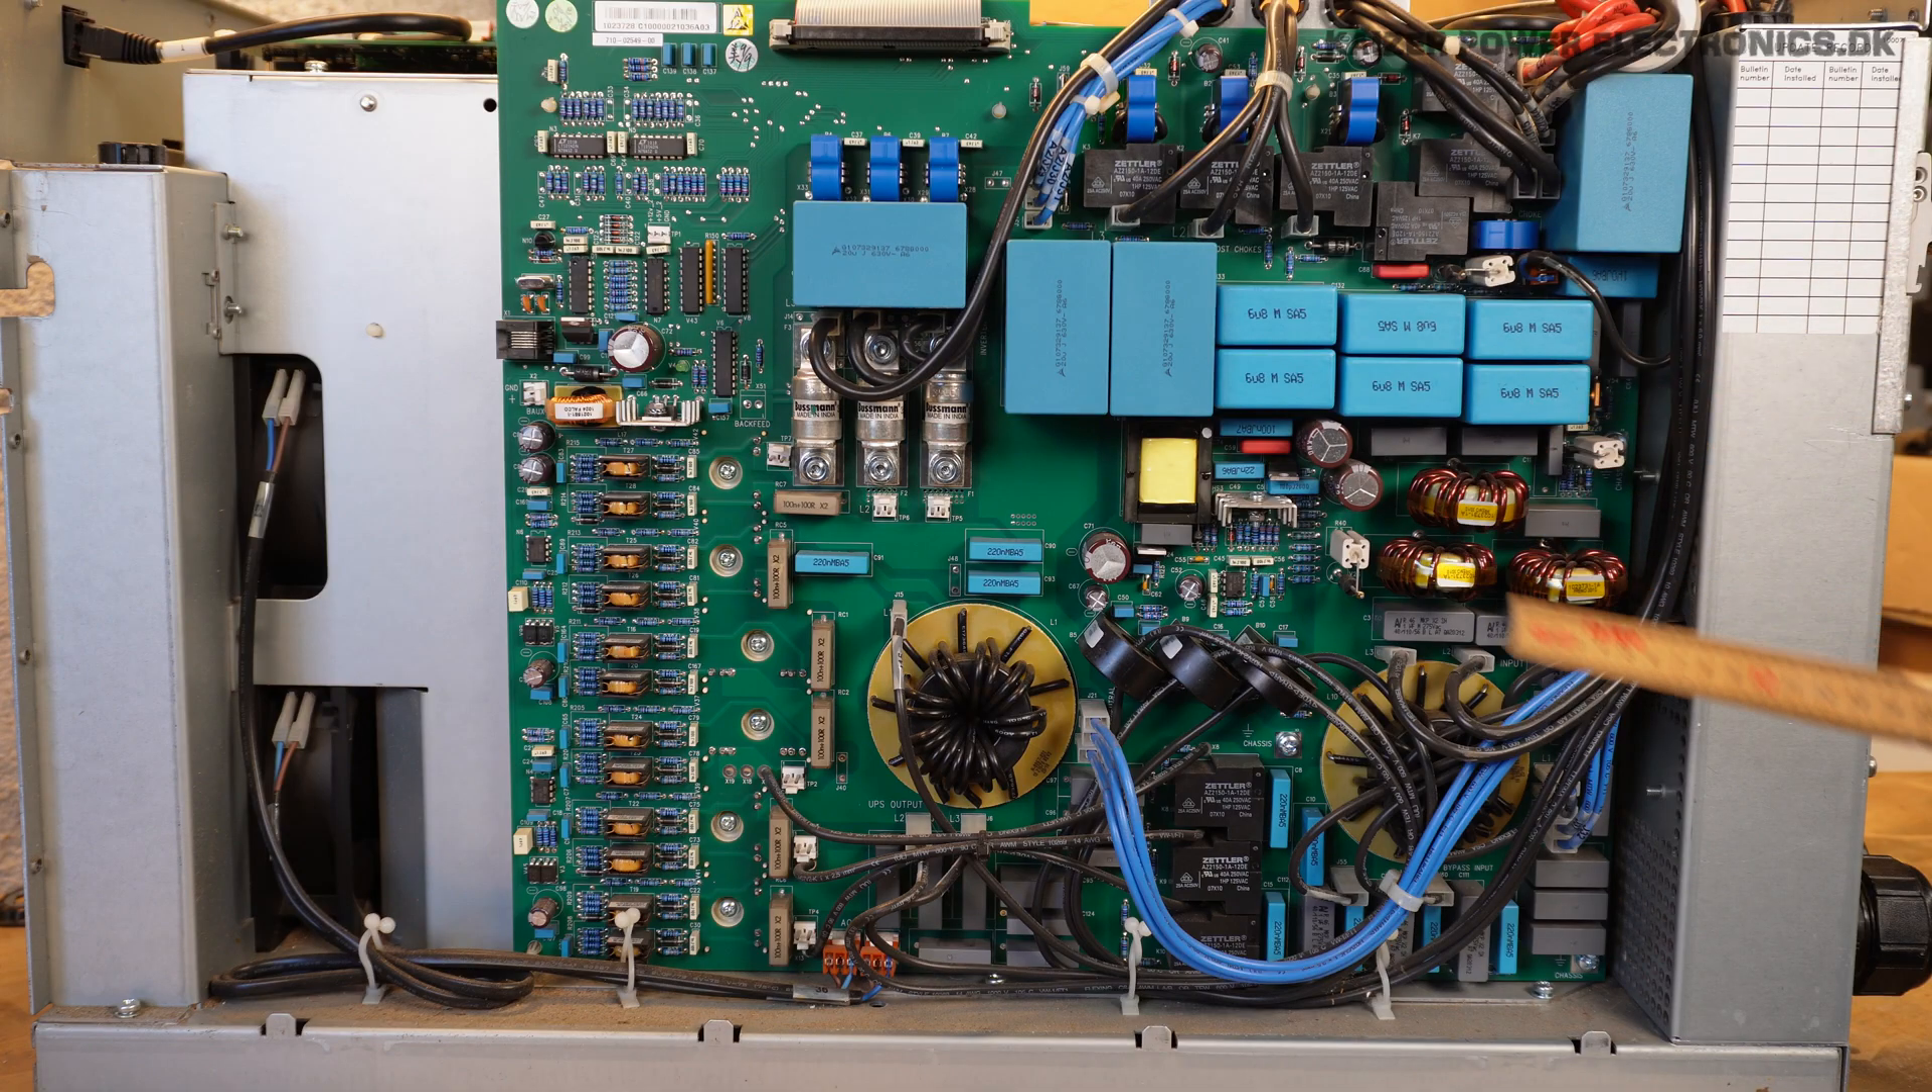With the cover off we have revealed the input and power factor correction board.